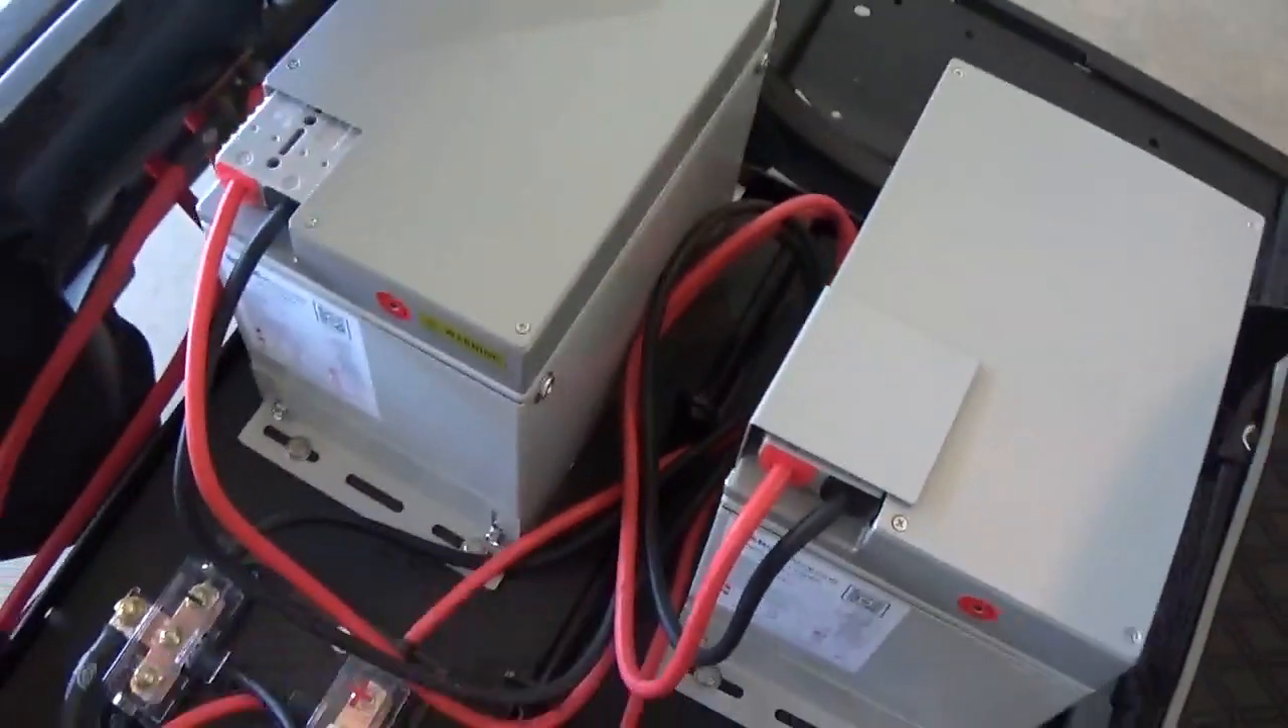All I did with the excess wire is just lay it between these batteries and that's perfectly fine.